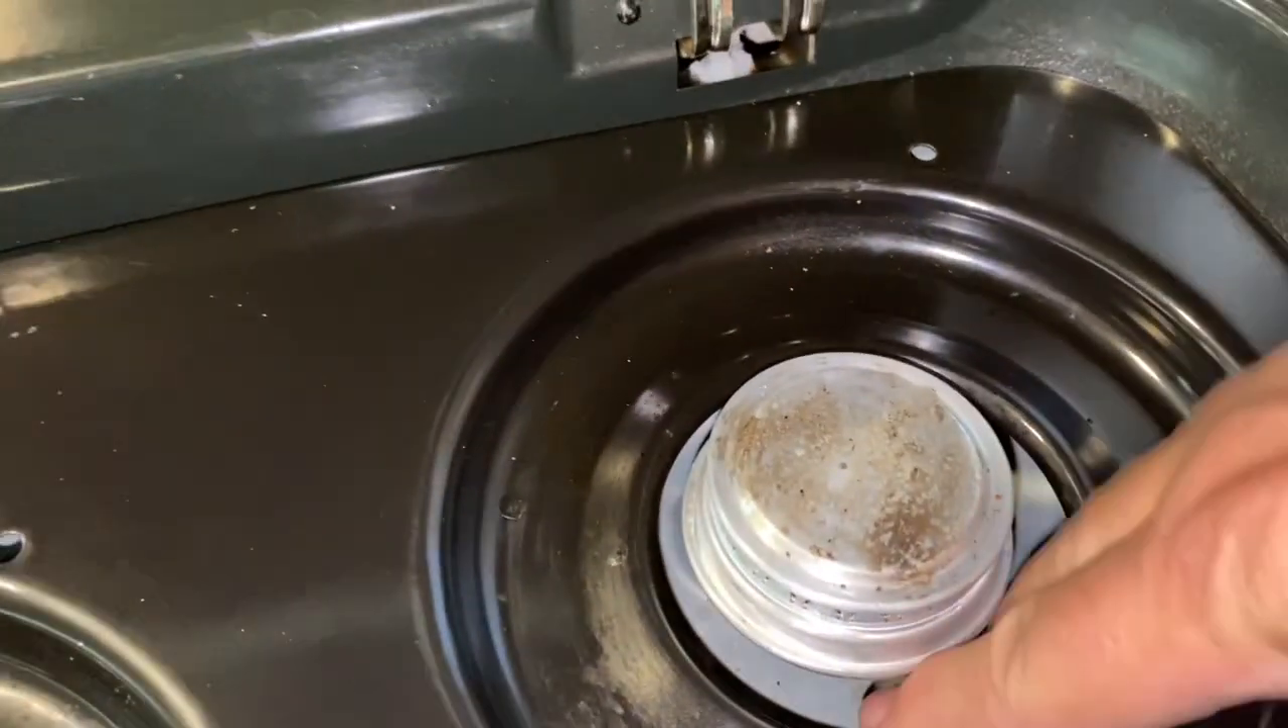There's a huge huge gap around I mean put my fingers in here literally.